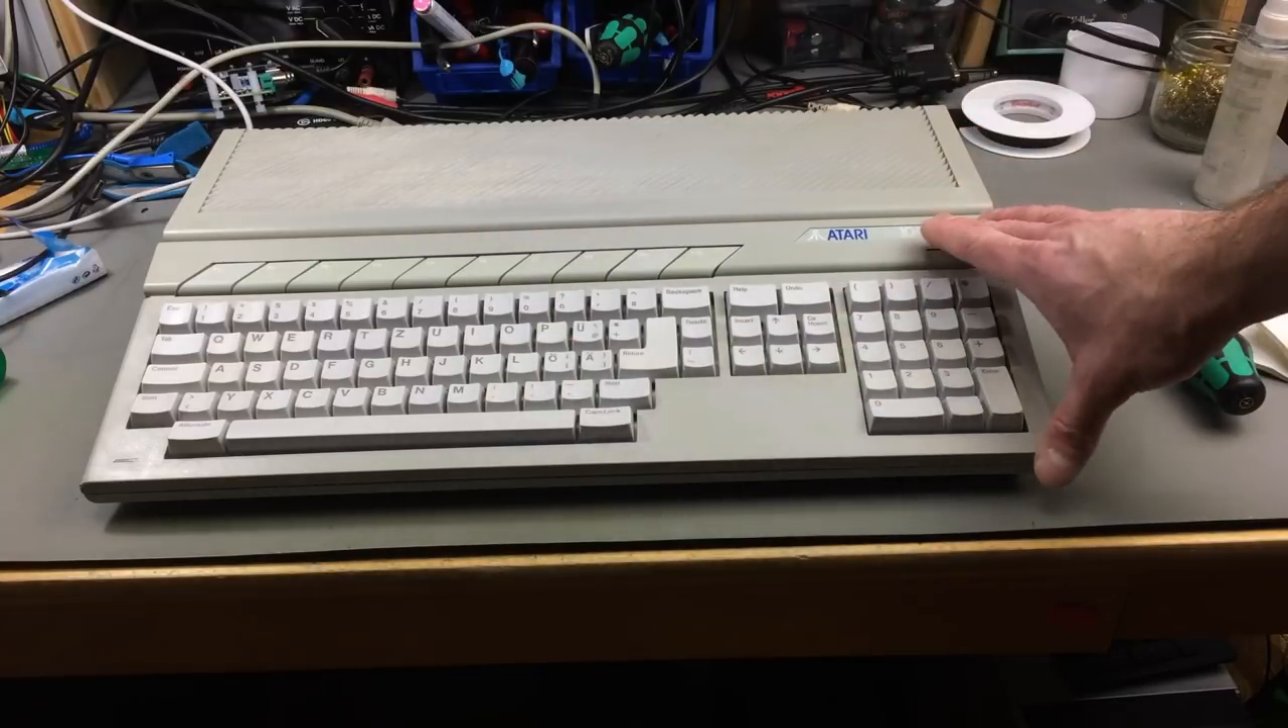The case turned out pretty nicely the keyboard looks nice got everything reassembled.